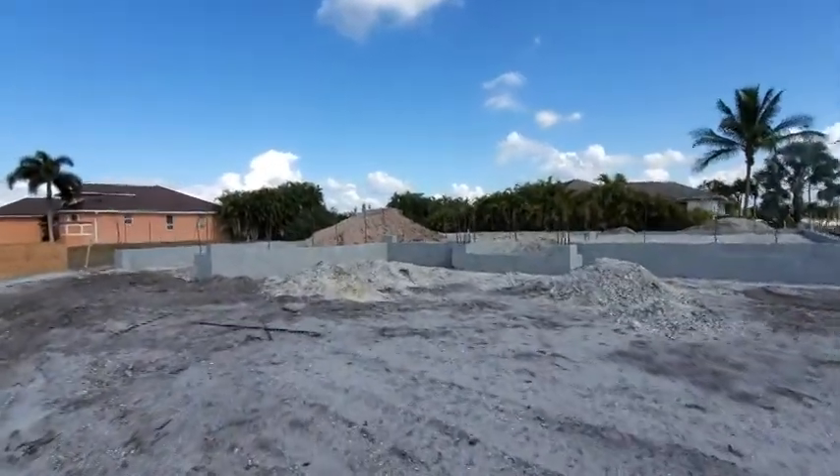And now it looks as if the stem wall is in.